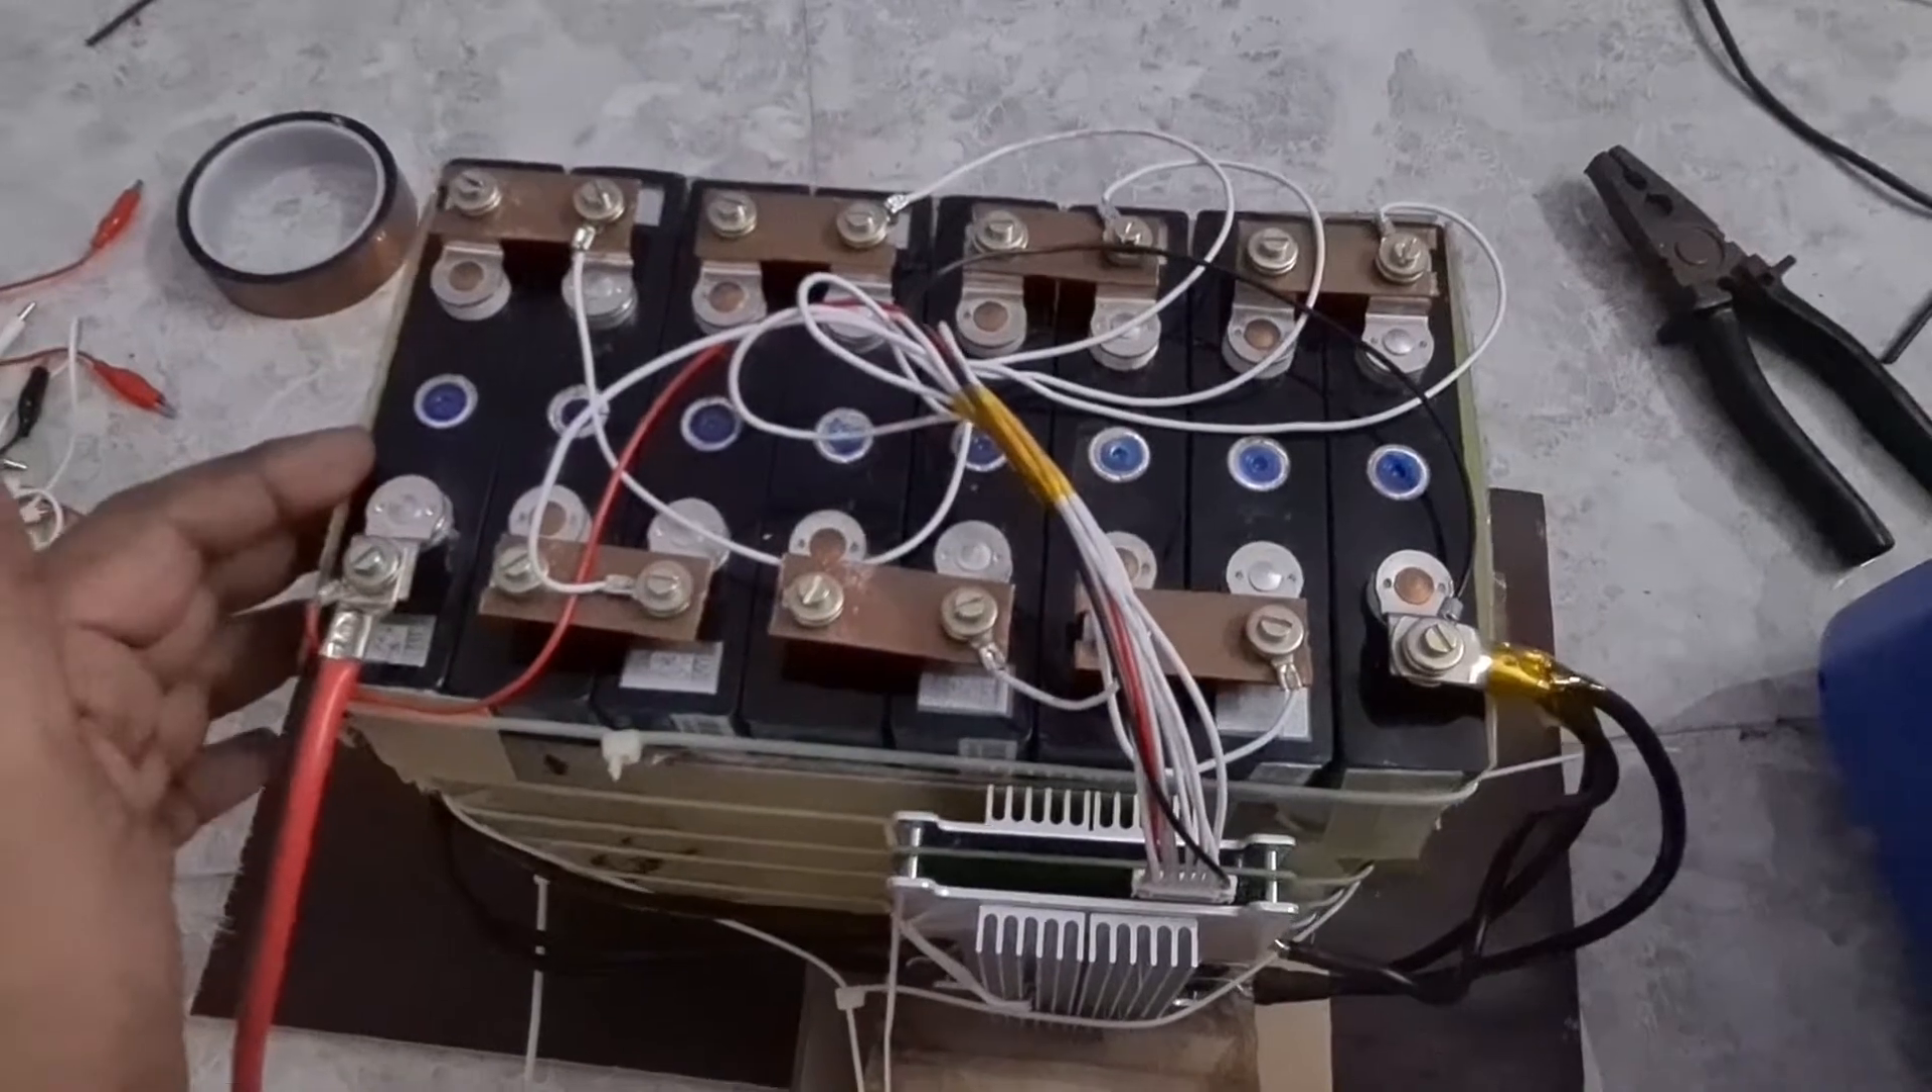Now I have connected all the batteries in series eight batteries.